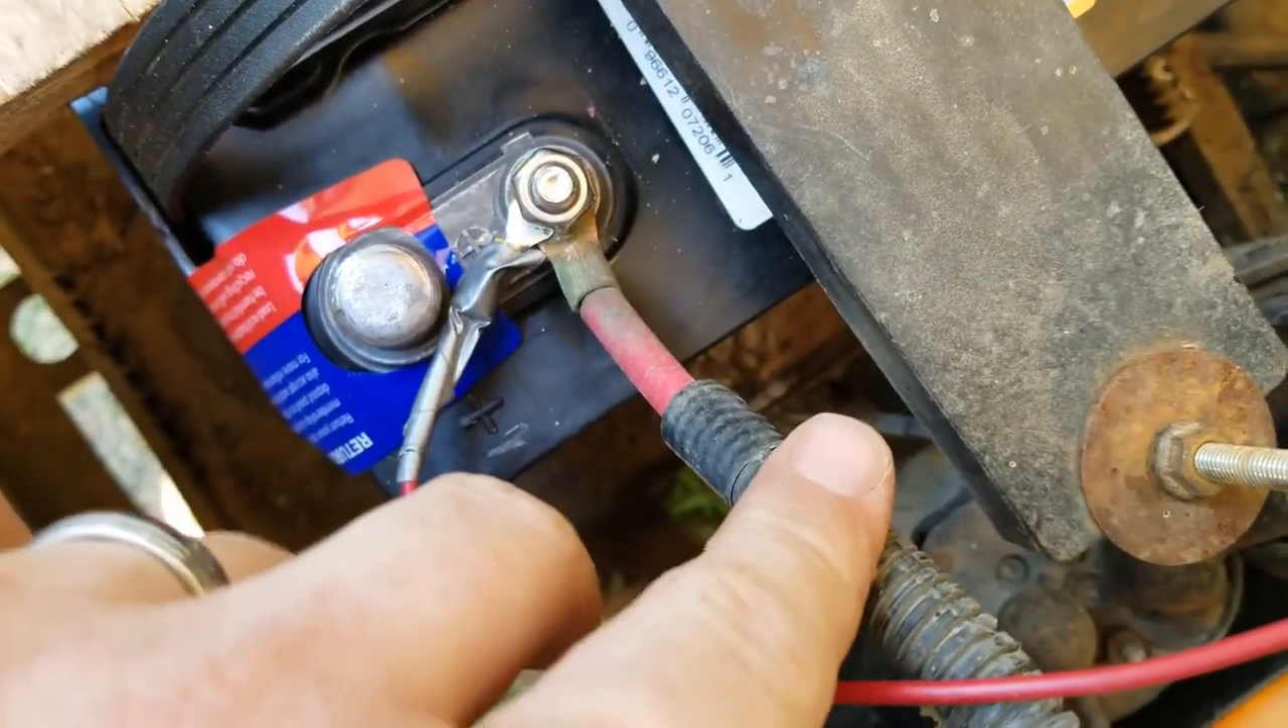All right so I have the positive connect to the same terminal on the battery as the main positive from the golf cart motor and the same negative.